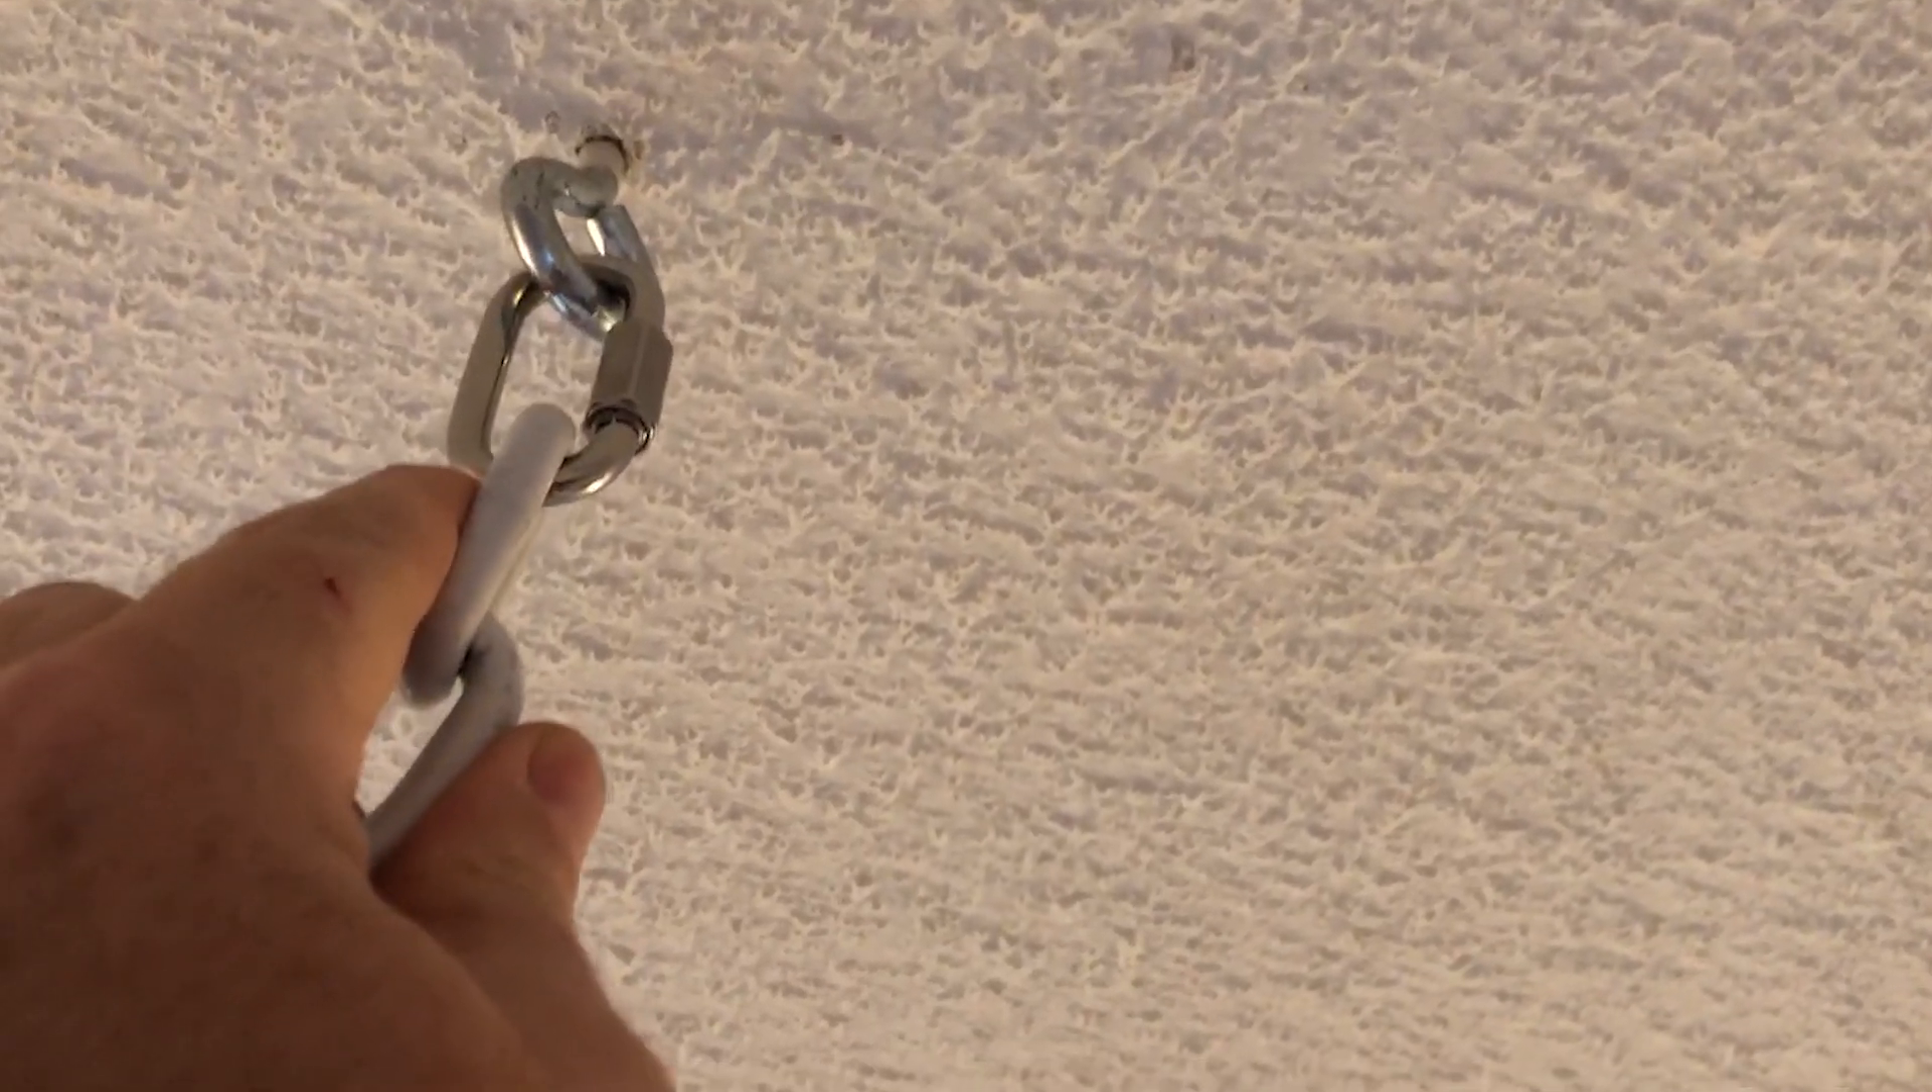We've got the chain mounted in the ceiling. All right.